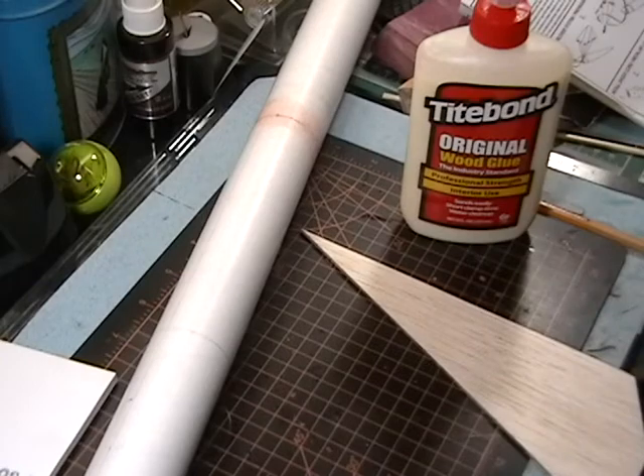Okay, we're now ready to put the fins on, which is one of the last things we're going to be doing.